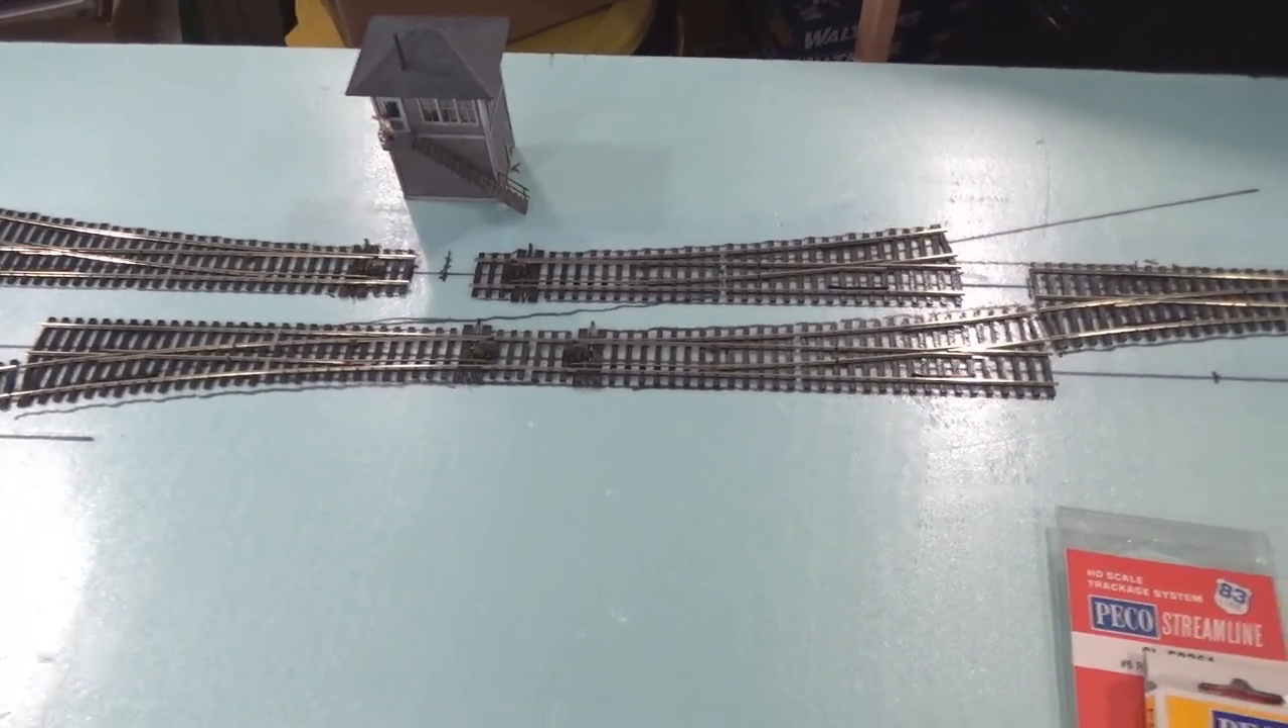So we've got all of the turnouts in place there all laid out.